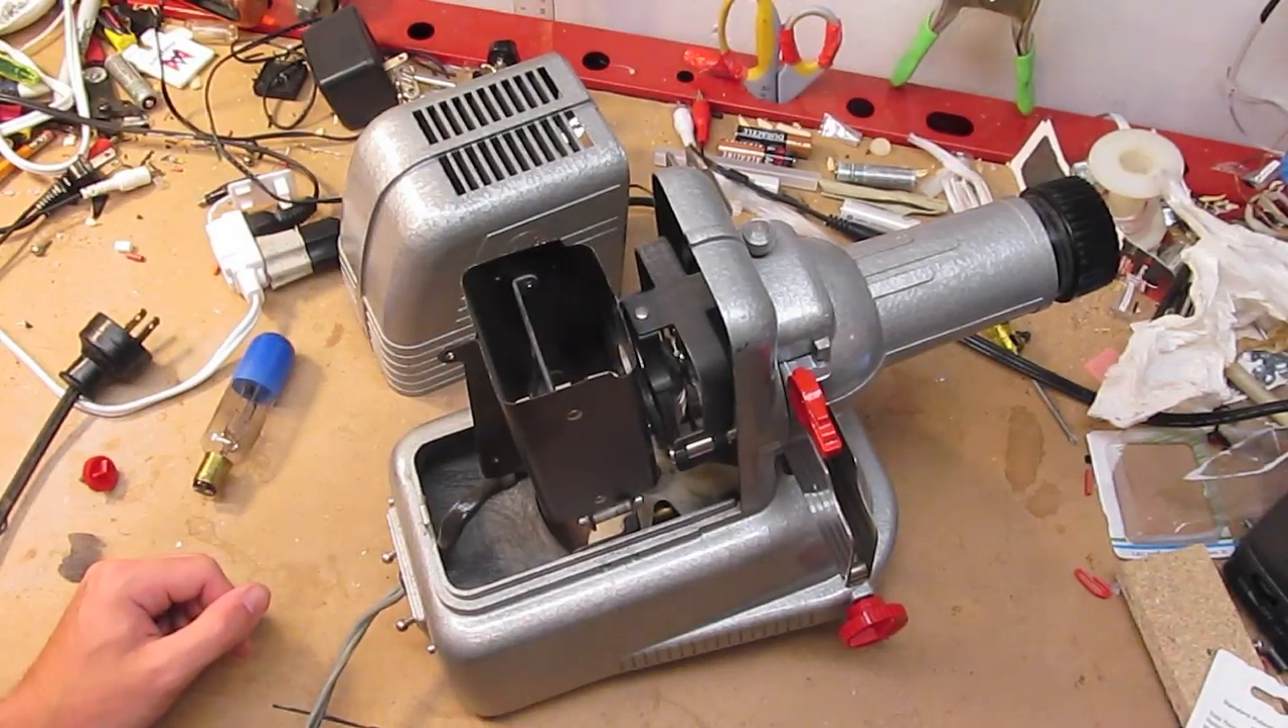Here is the projector with the cover removed.